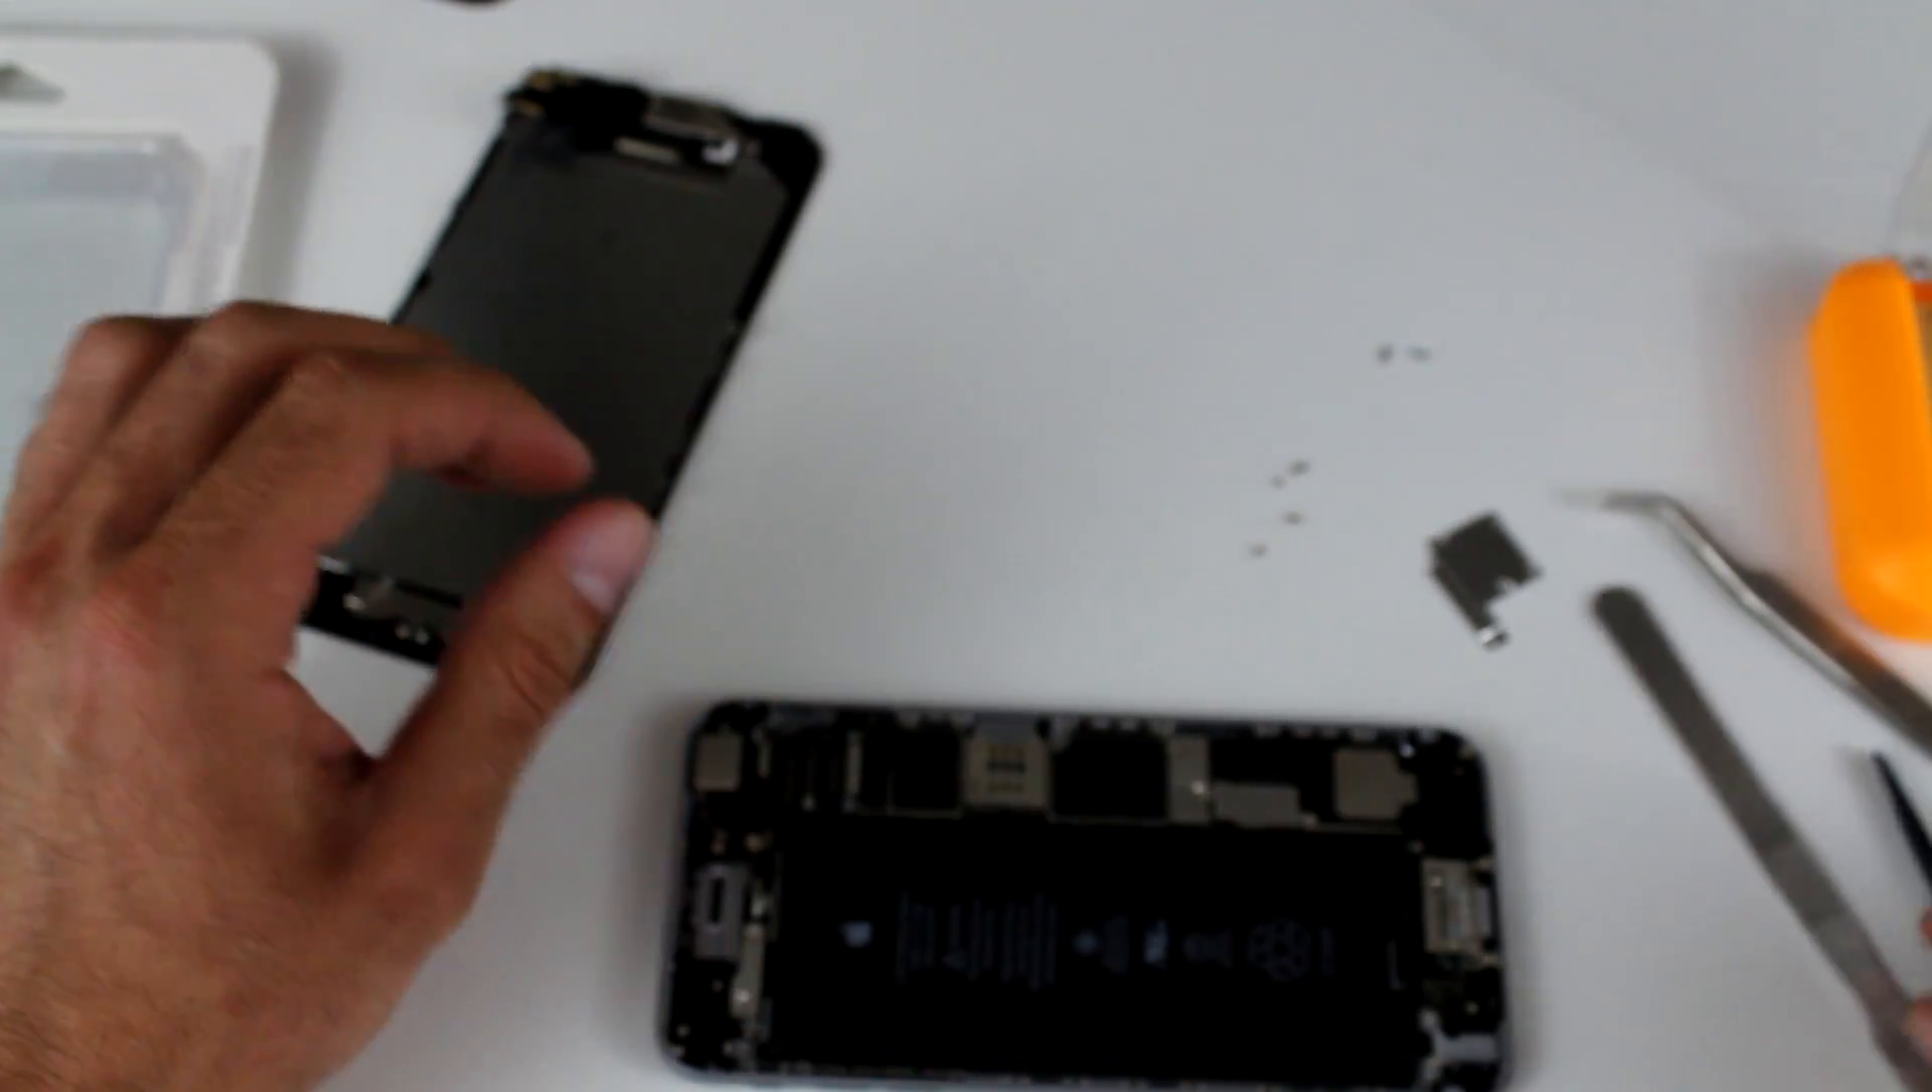And that's it. Your old screen is out.